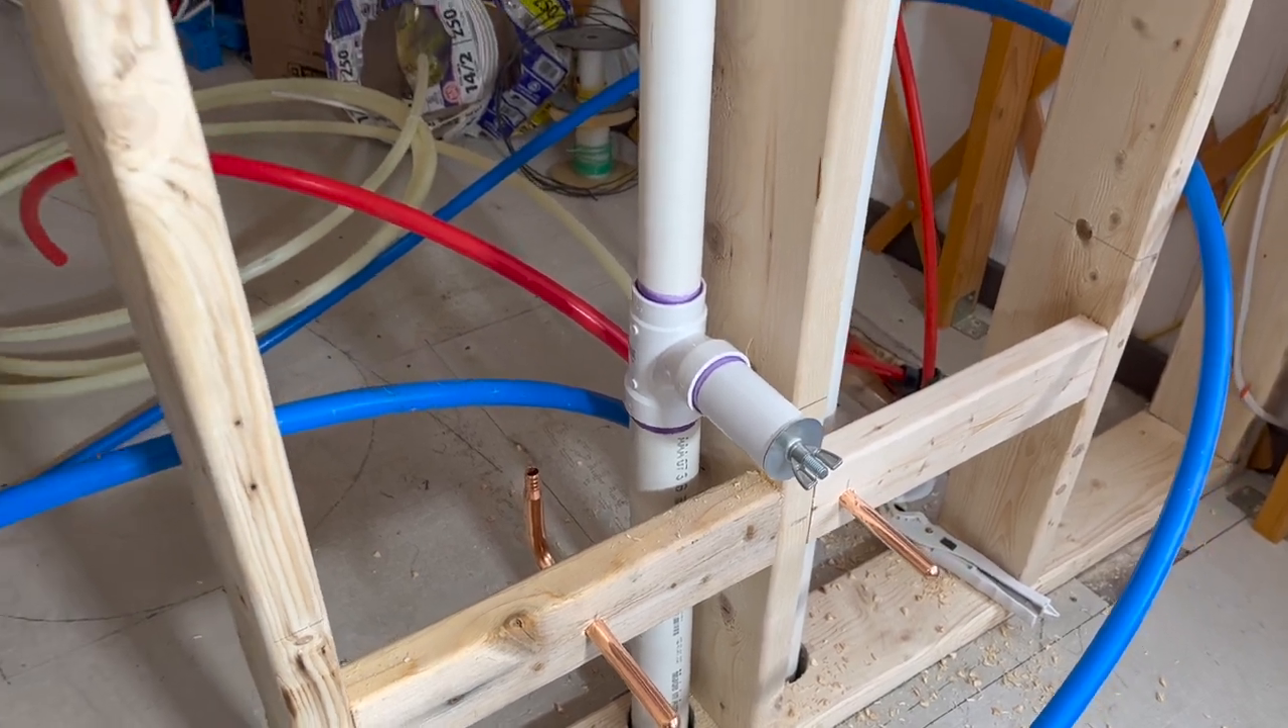You can see a plug right there, that's the kitchen sink, and there's a similar plug in all of the other drains.